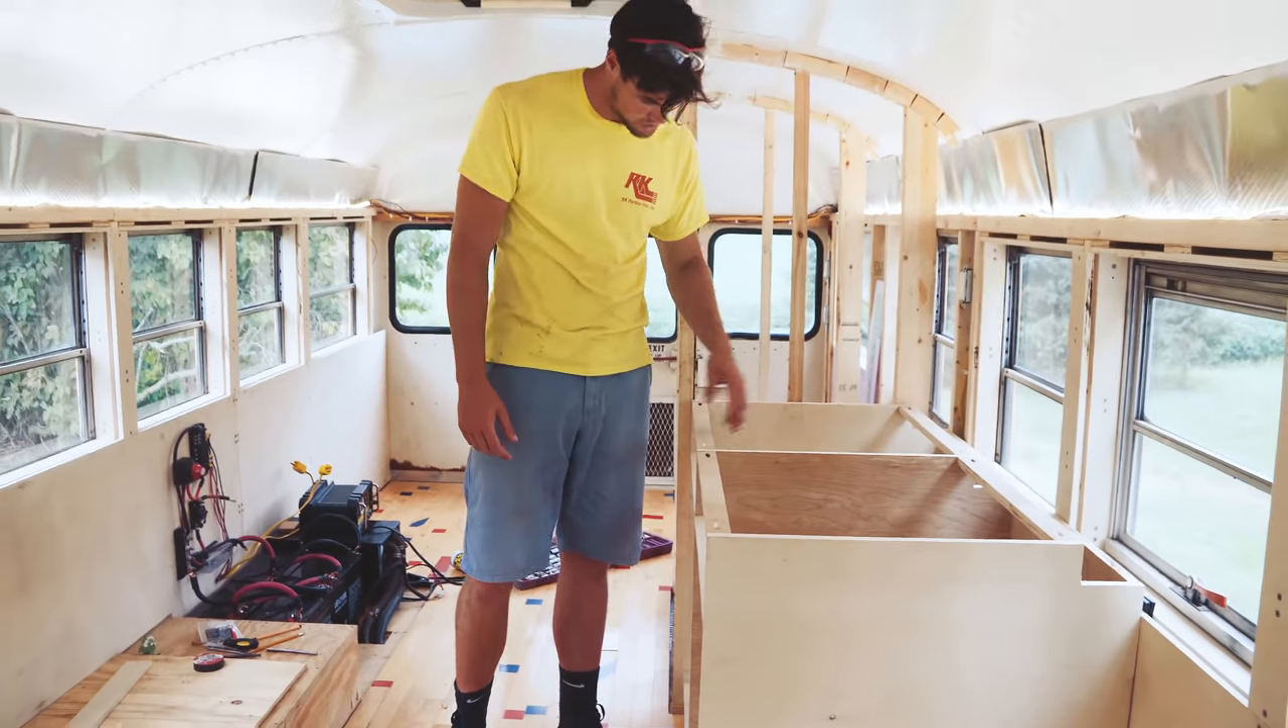All right so we just finished up the carcass of the kitchen counter.